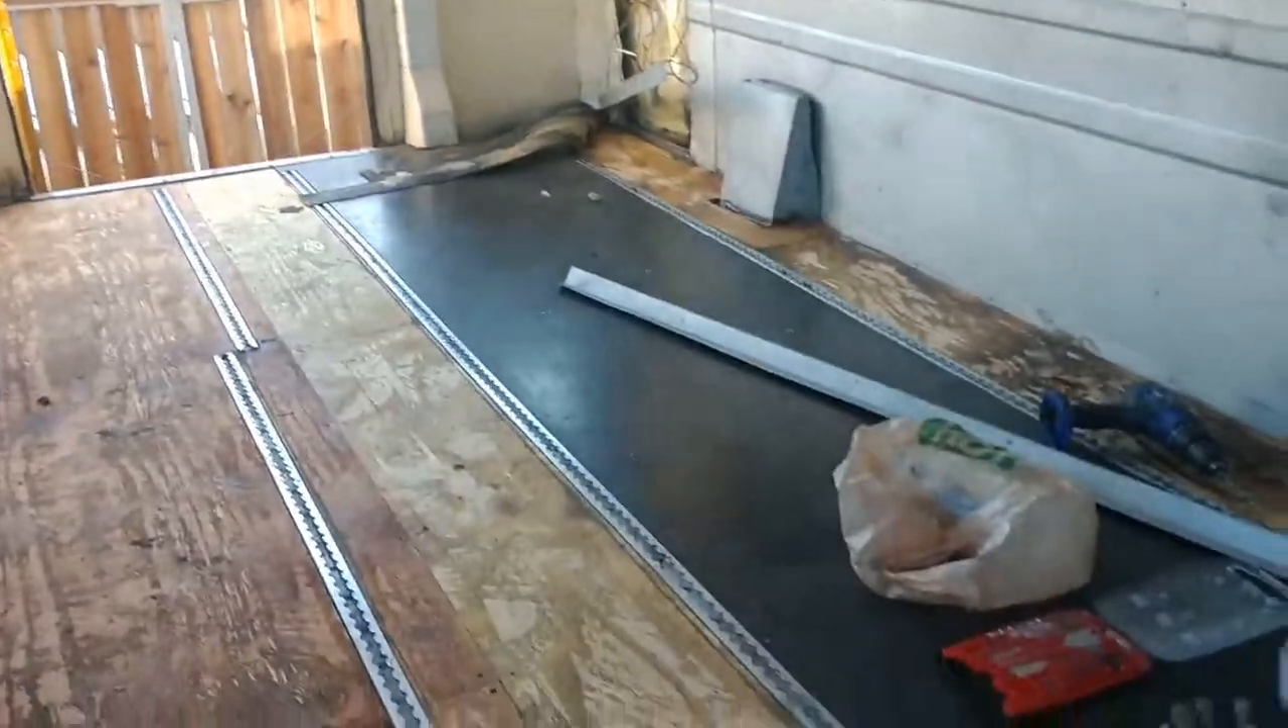We got most of the rubber off and we just got this one strip of rubber.